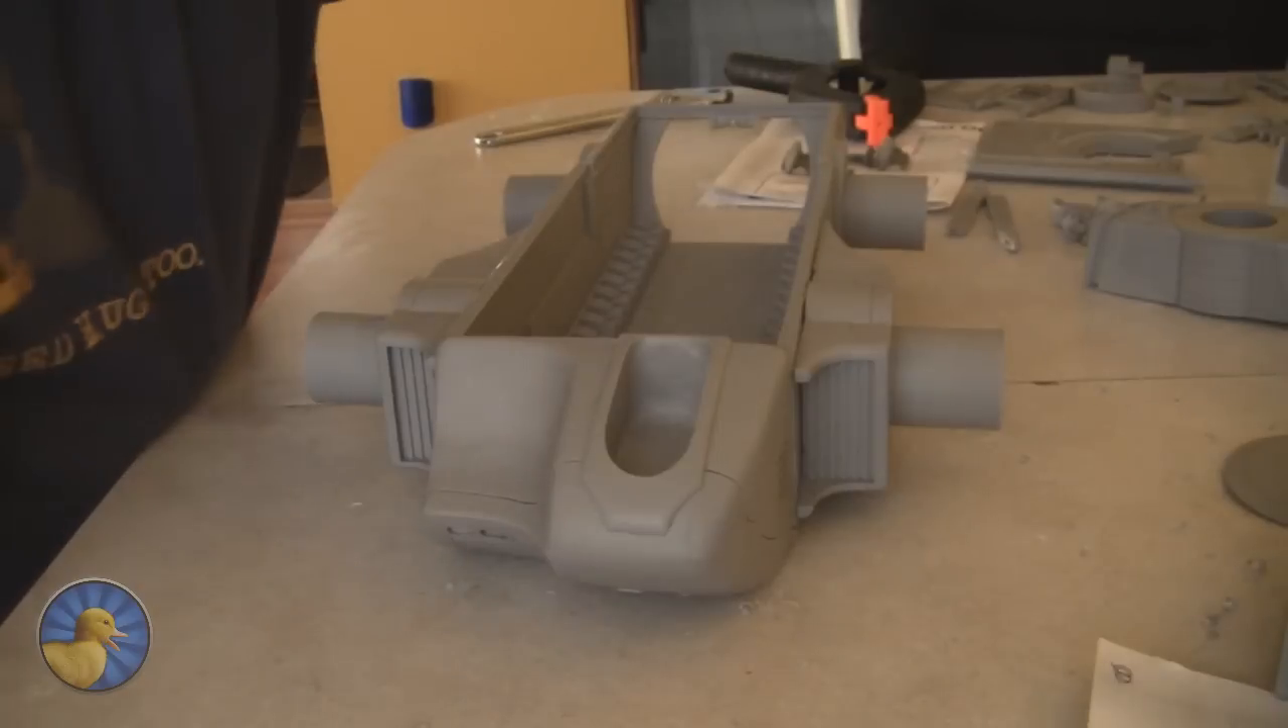The main chassis is pretty much fully assembled. All the engine mounts are on, the vents are on both sides.